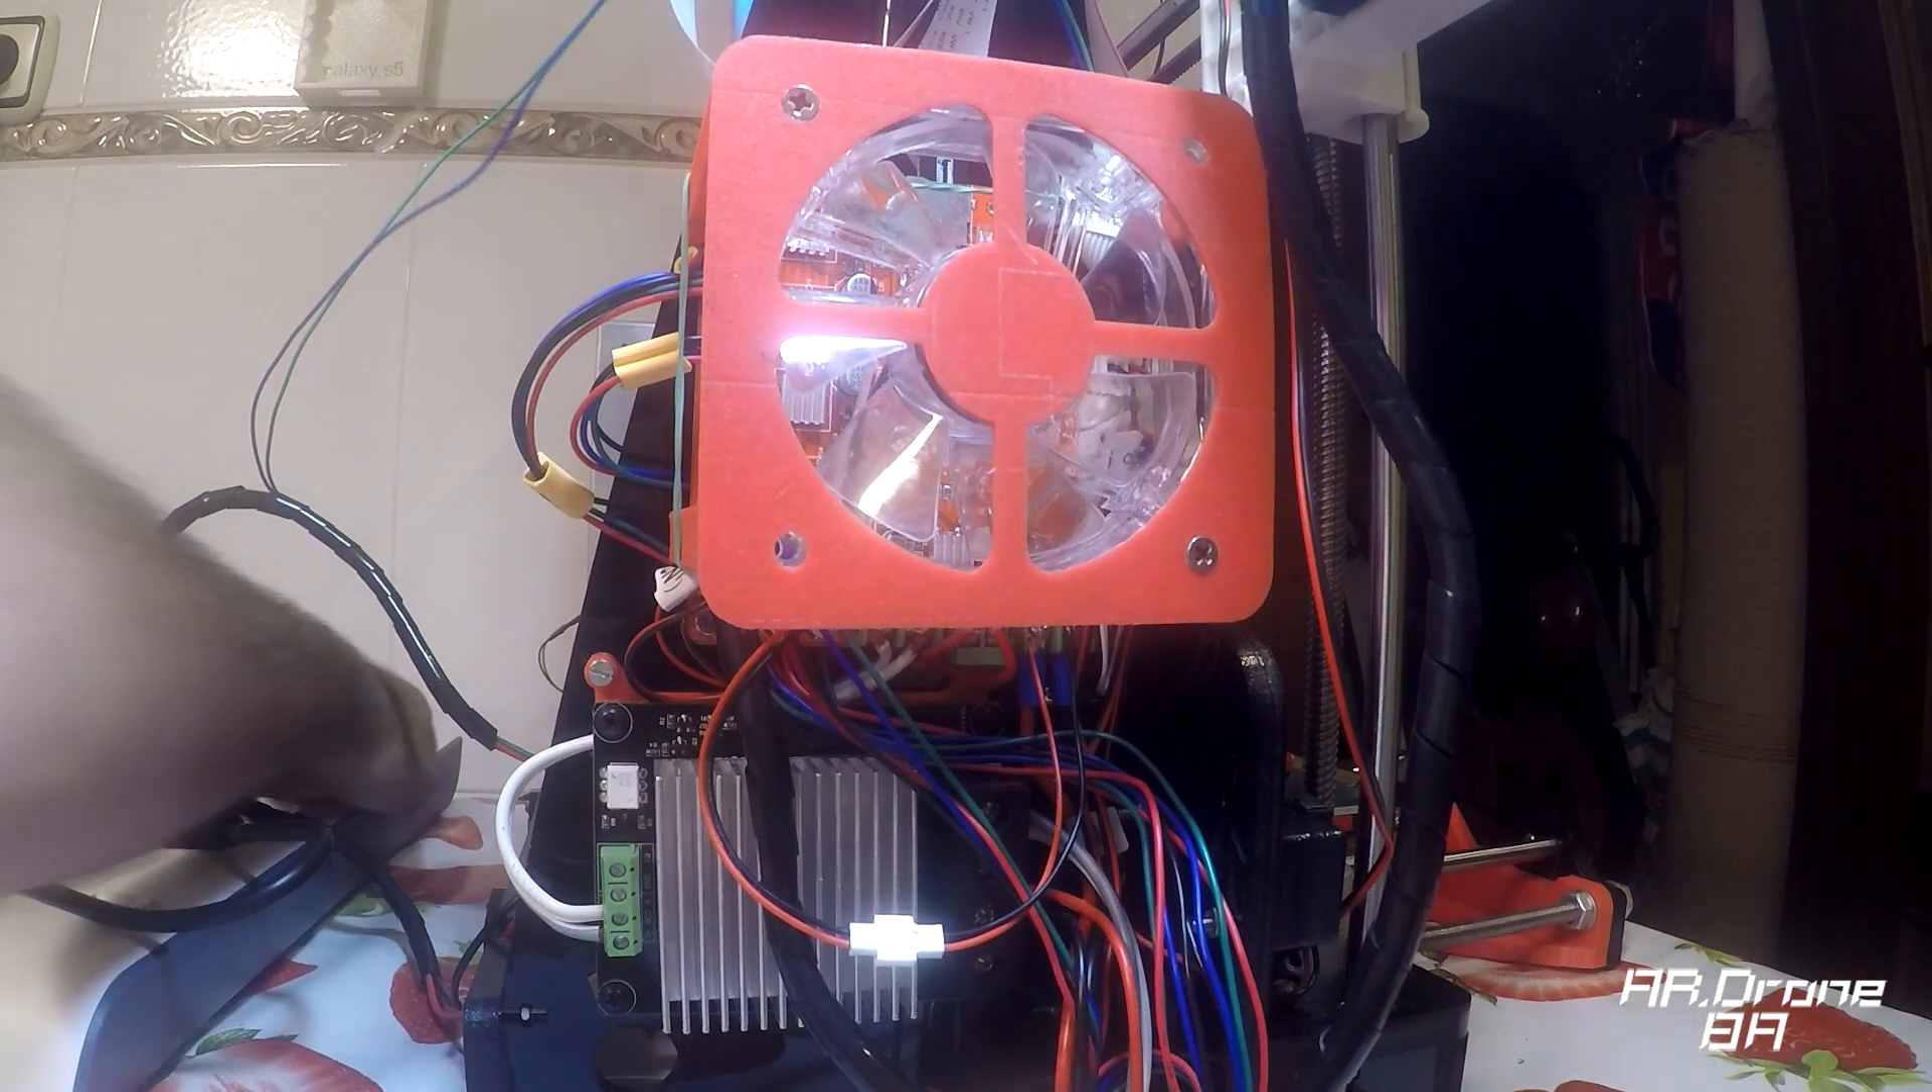Una vez terminado ya tenemos colocado nuestro sistema de refrigeración para la placa.